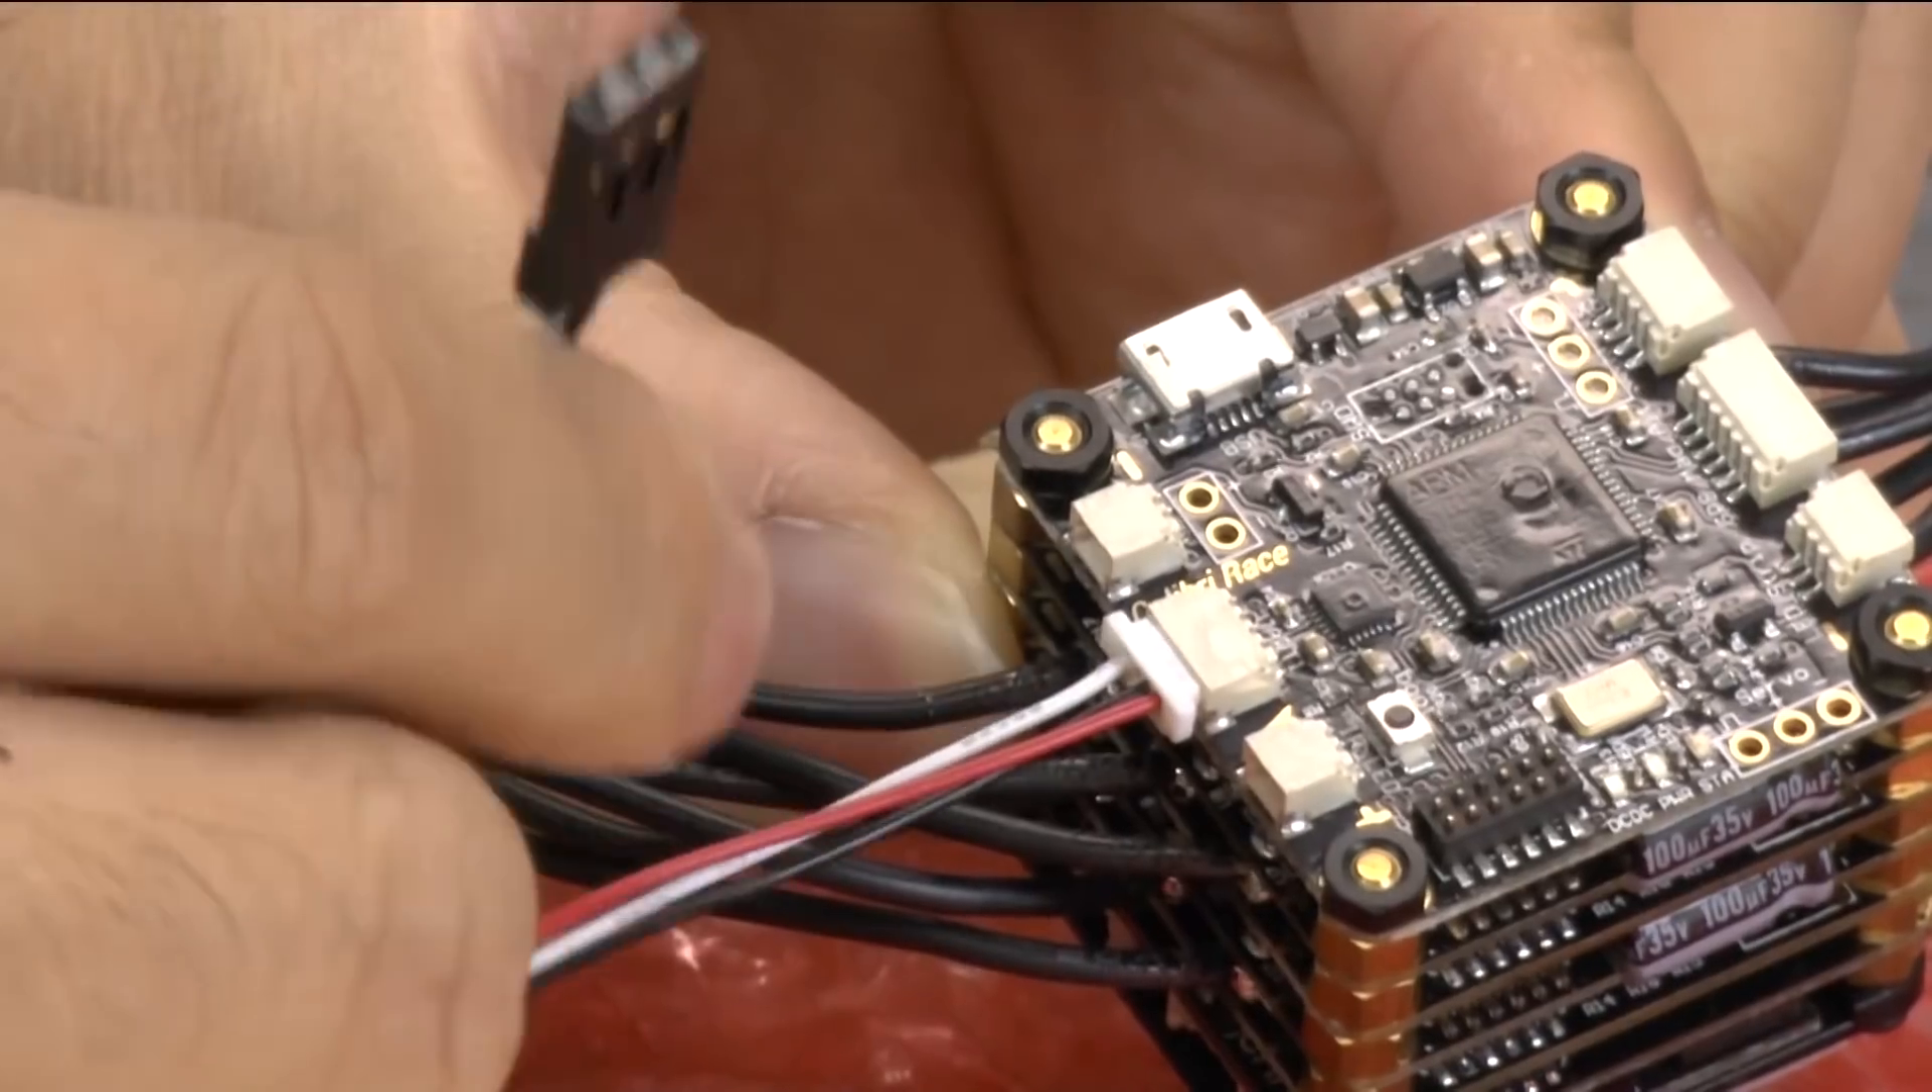We're not going to be using this cable but it fits in right there.